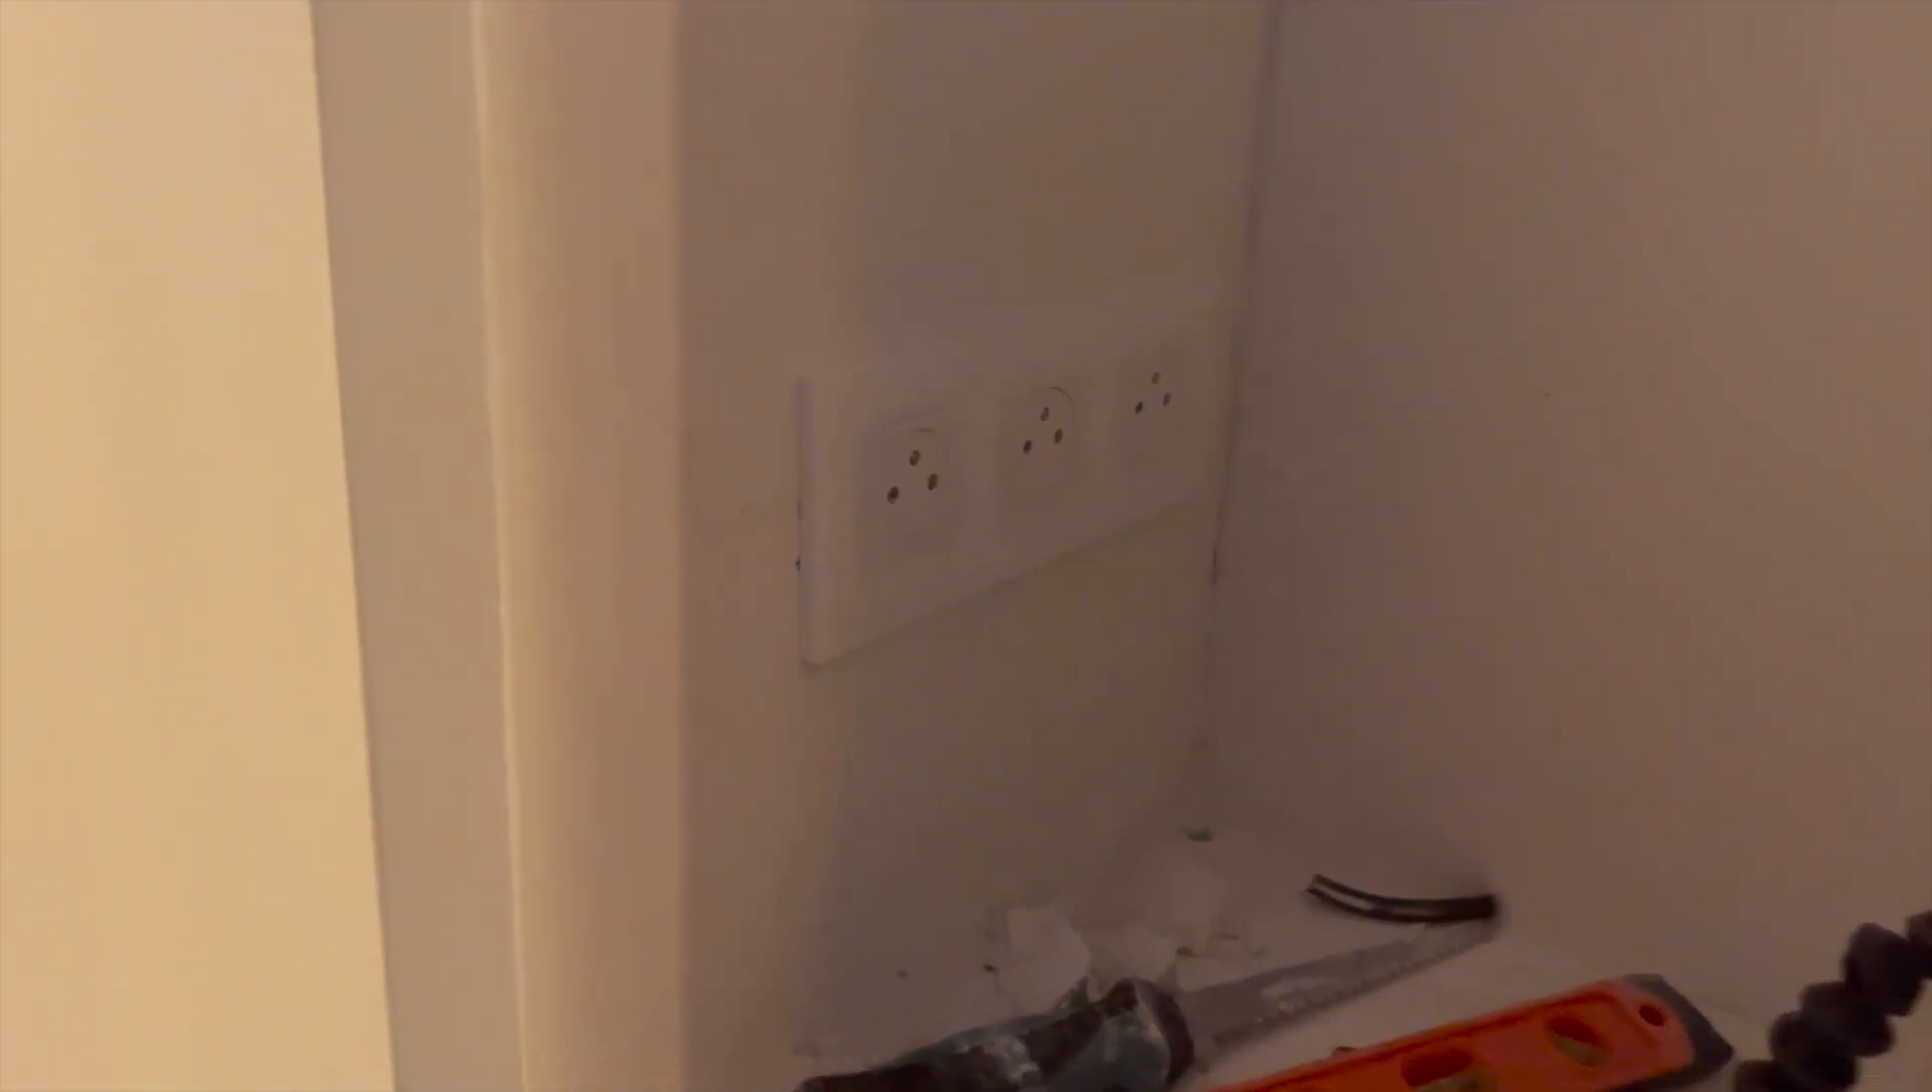Et ça y est, mes trois prises sont installées.